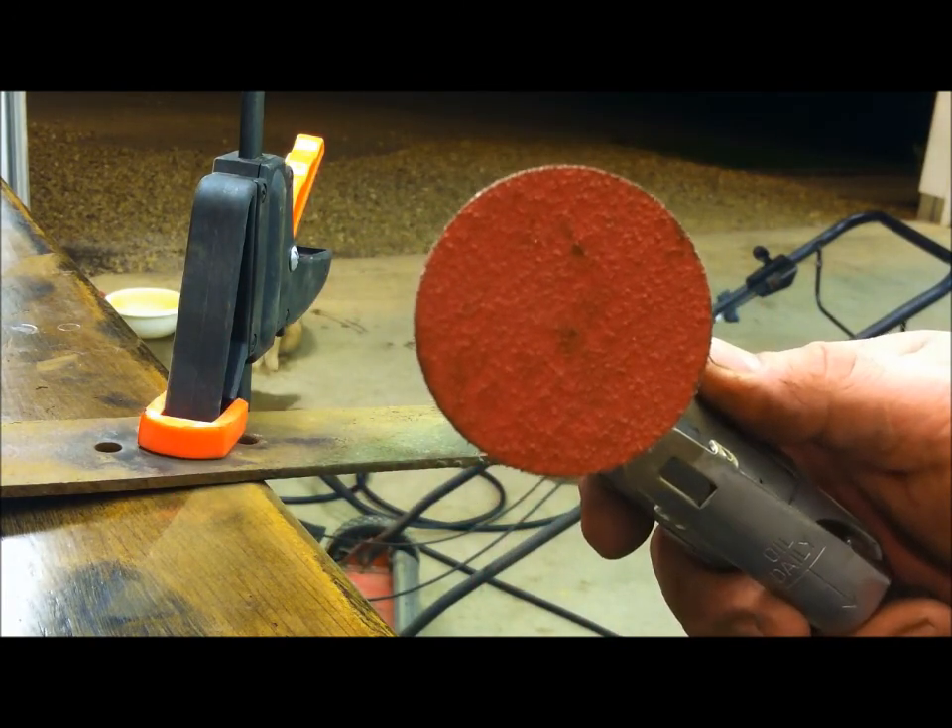I've taken my 3M pad off of my 90 and I've put a very coarse grit grinding disc on it.